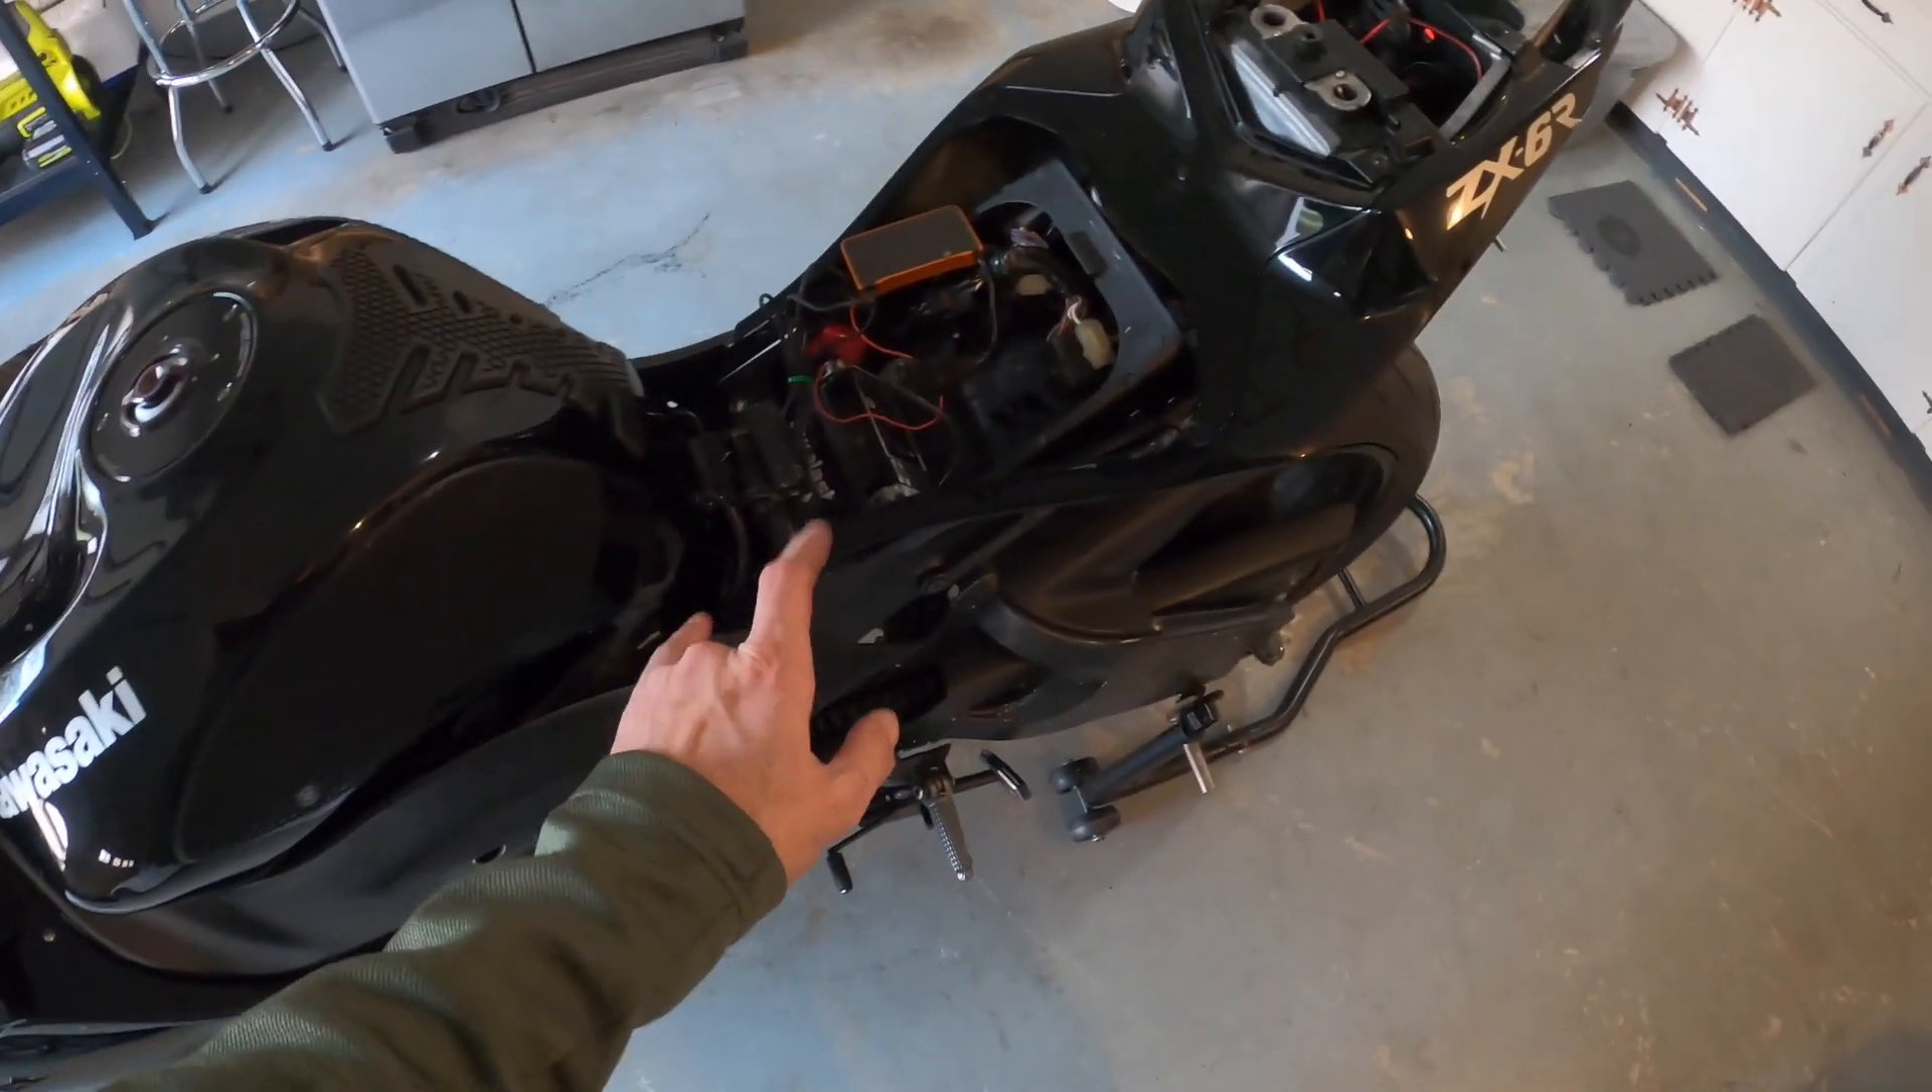I got everything buttoned up except for the seat and the side trim pieces.